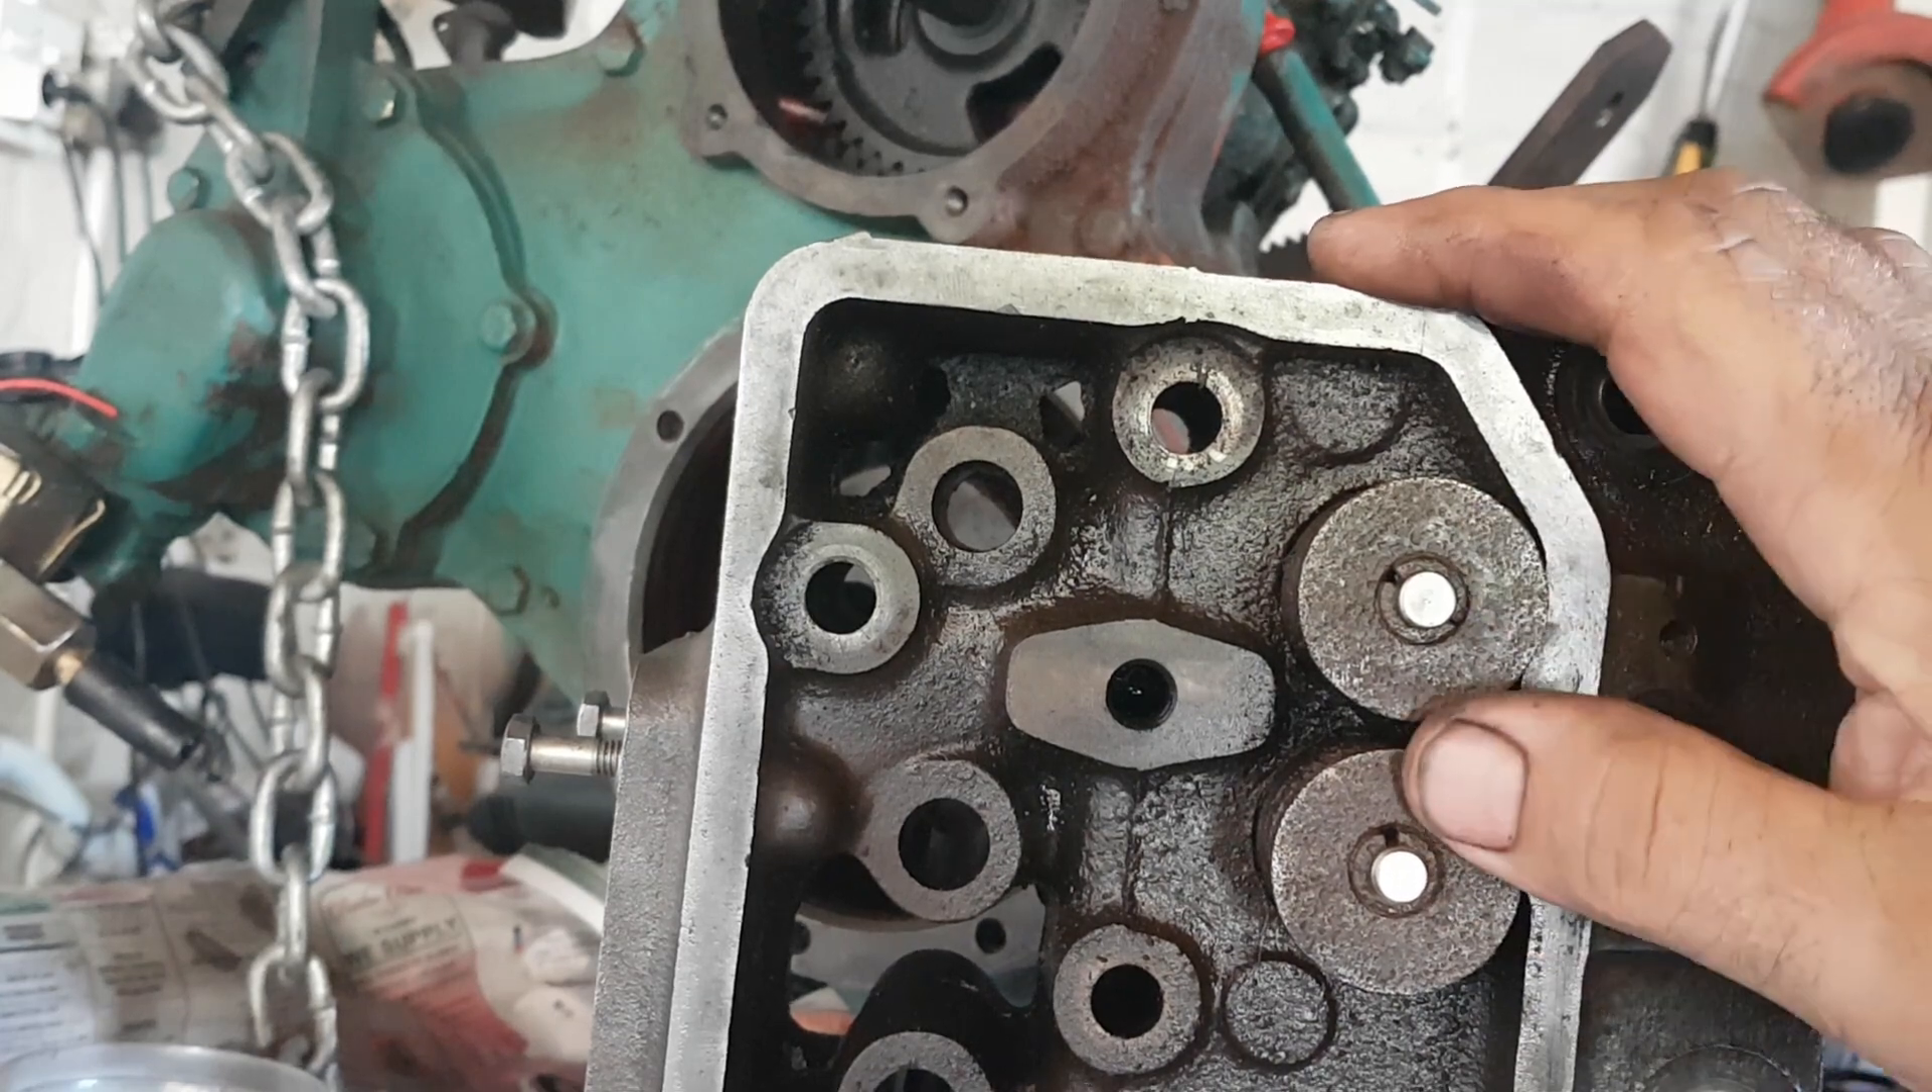Over here we have the head um we've got still two valves uh remaining in the head.